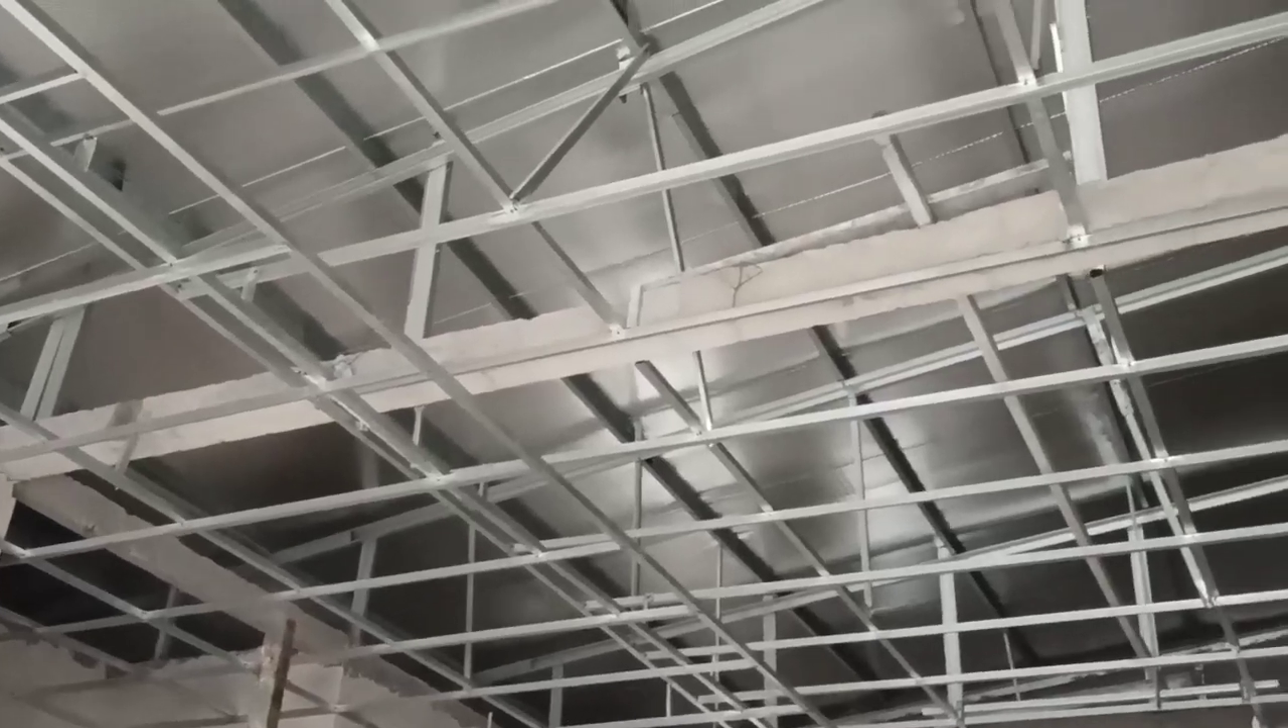Ini sudah beresnya rangka plafonnya Hanya menunggu listrik masuk.